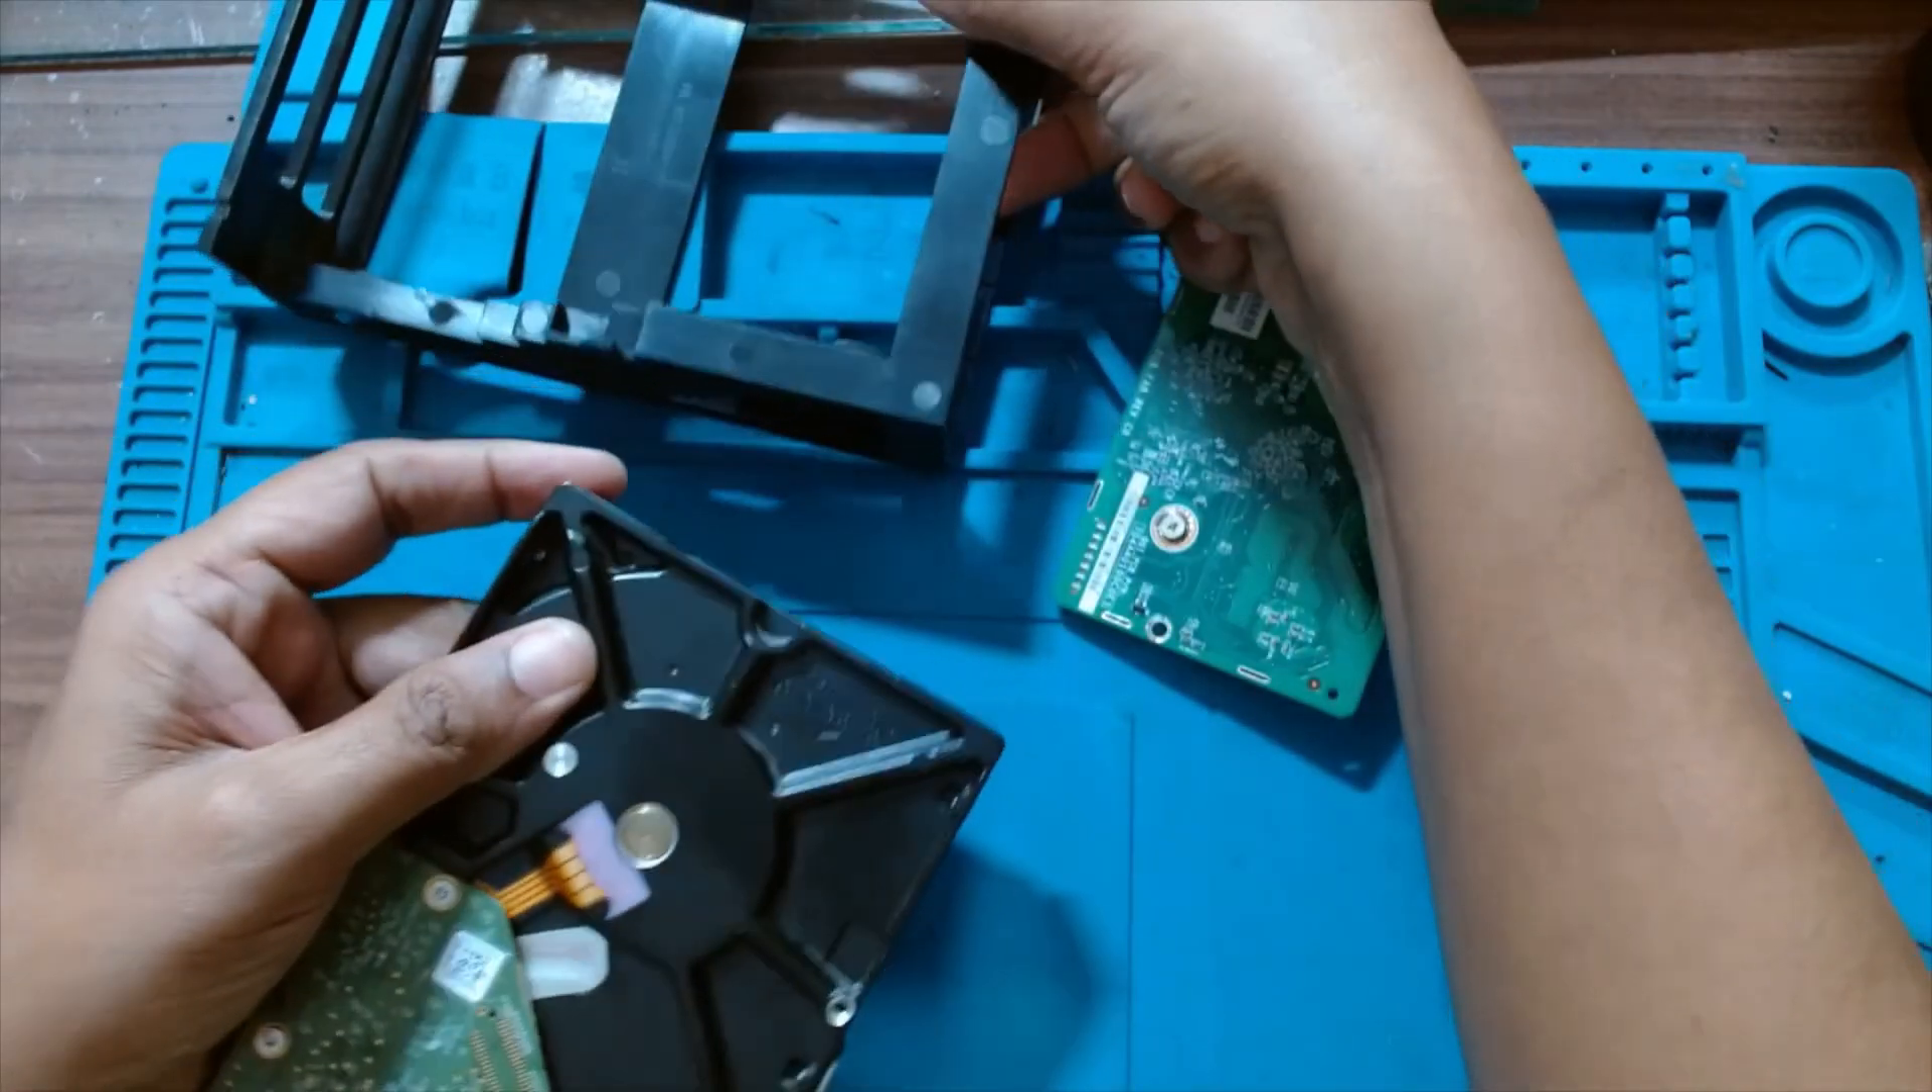The hard drive has come out.